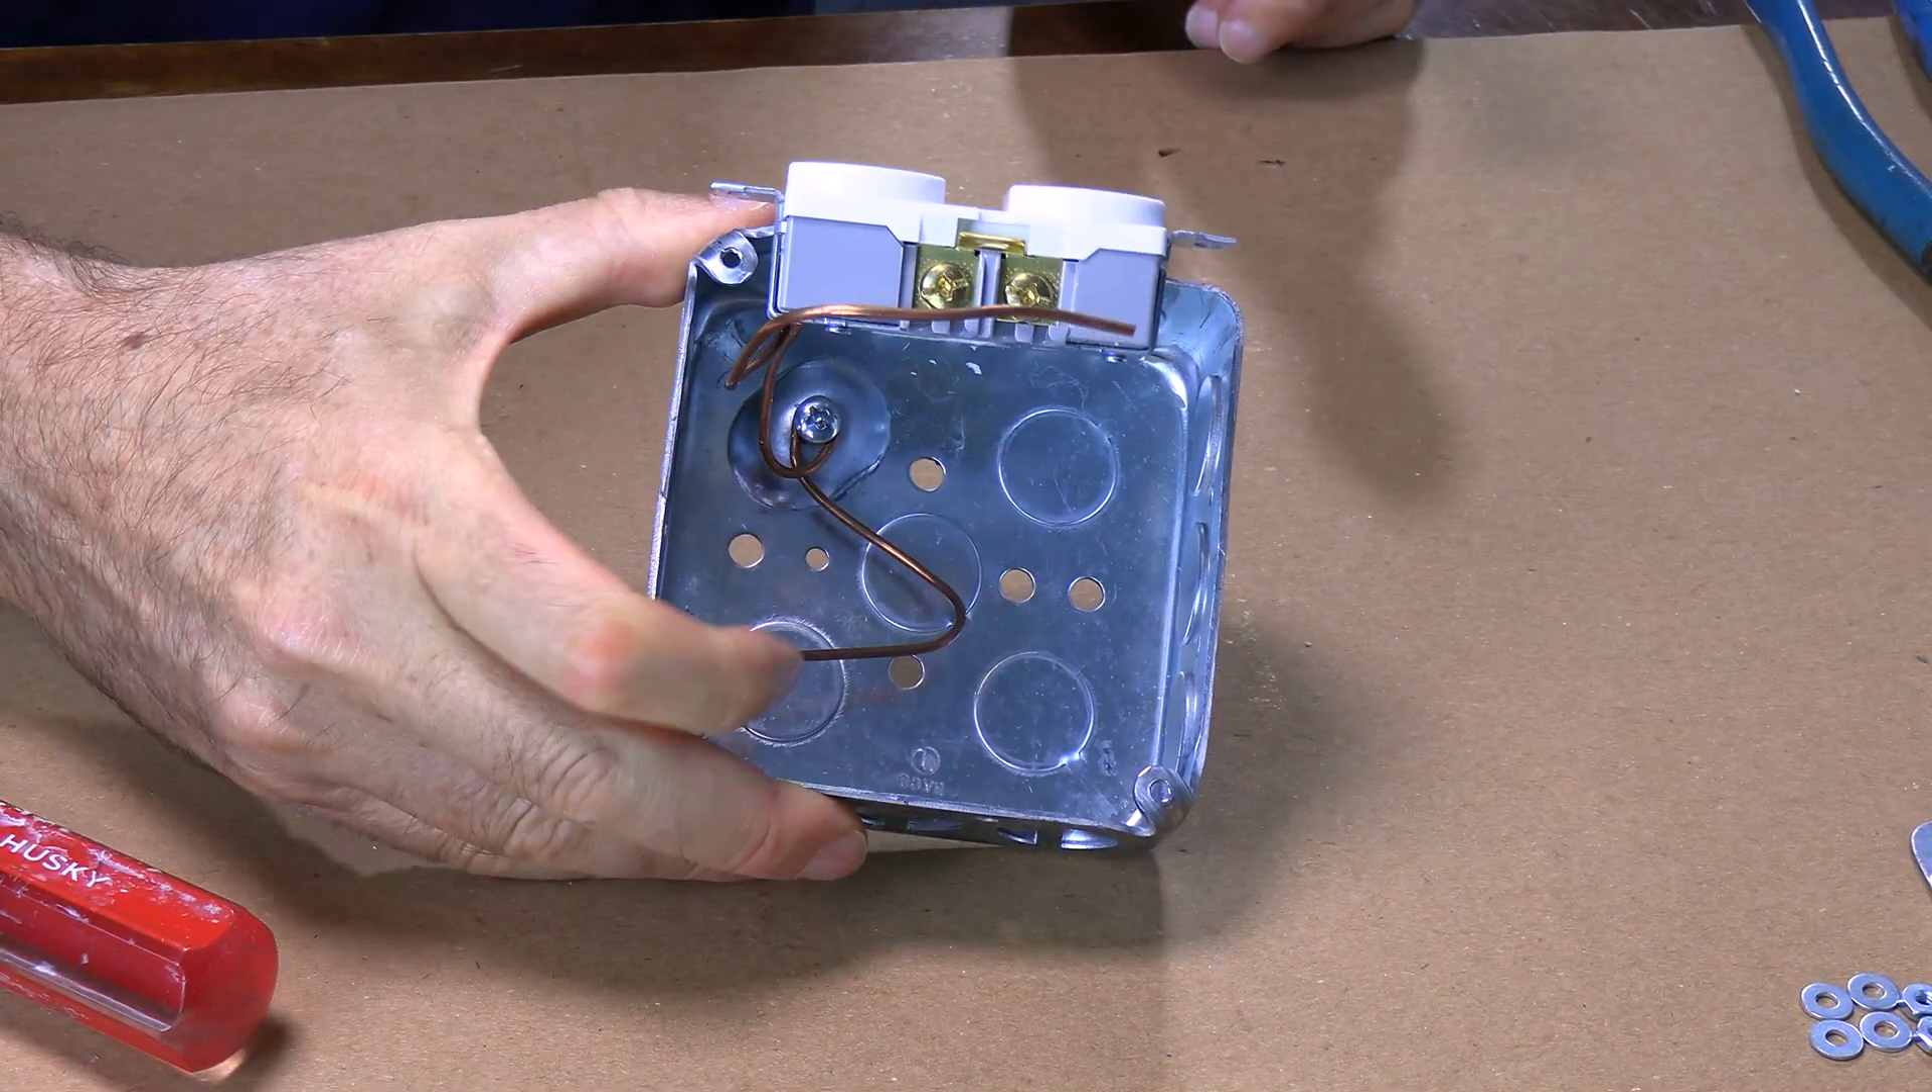I've left a pigtail right here for me to attach the cord to with a wire nut.